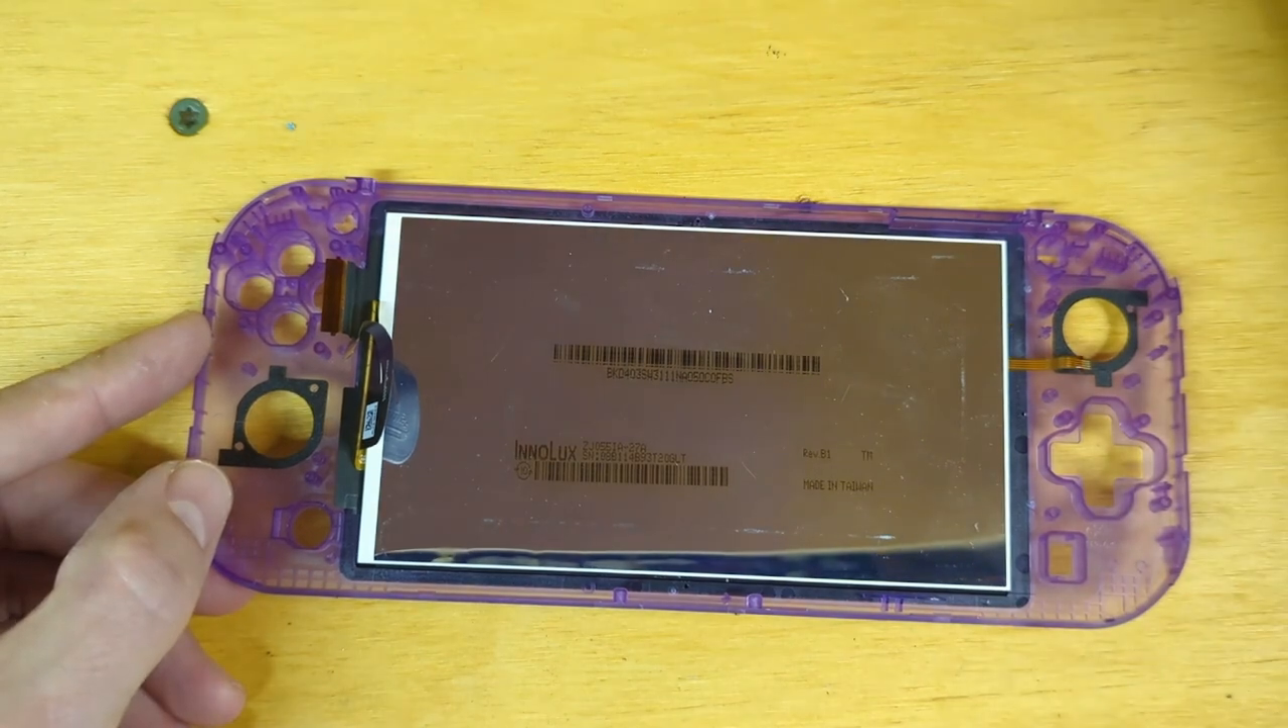And now that we have the screen into our new shell, we can reverse the disassembly process.